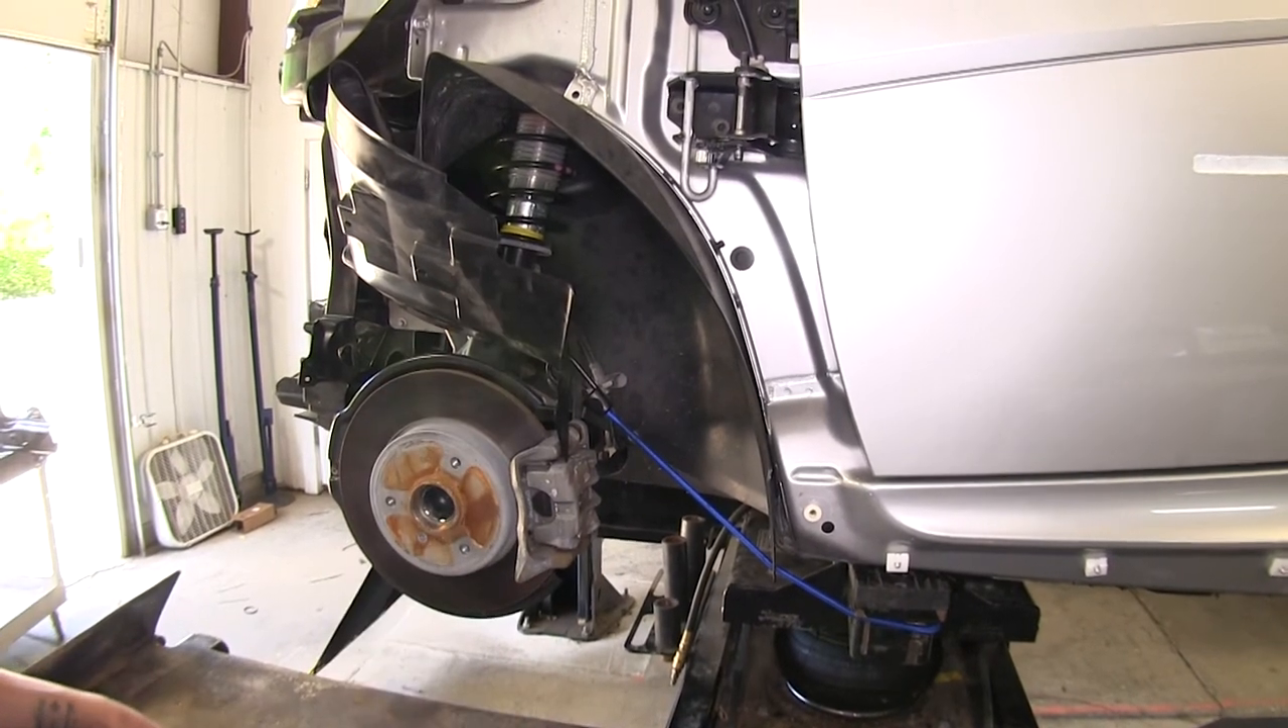I just put a bungee here and then underneath the car to keep my liner pulled back.